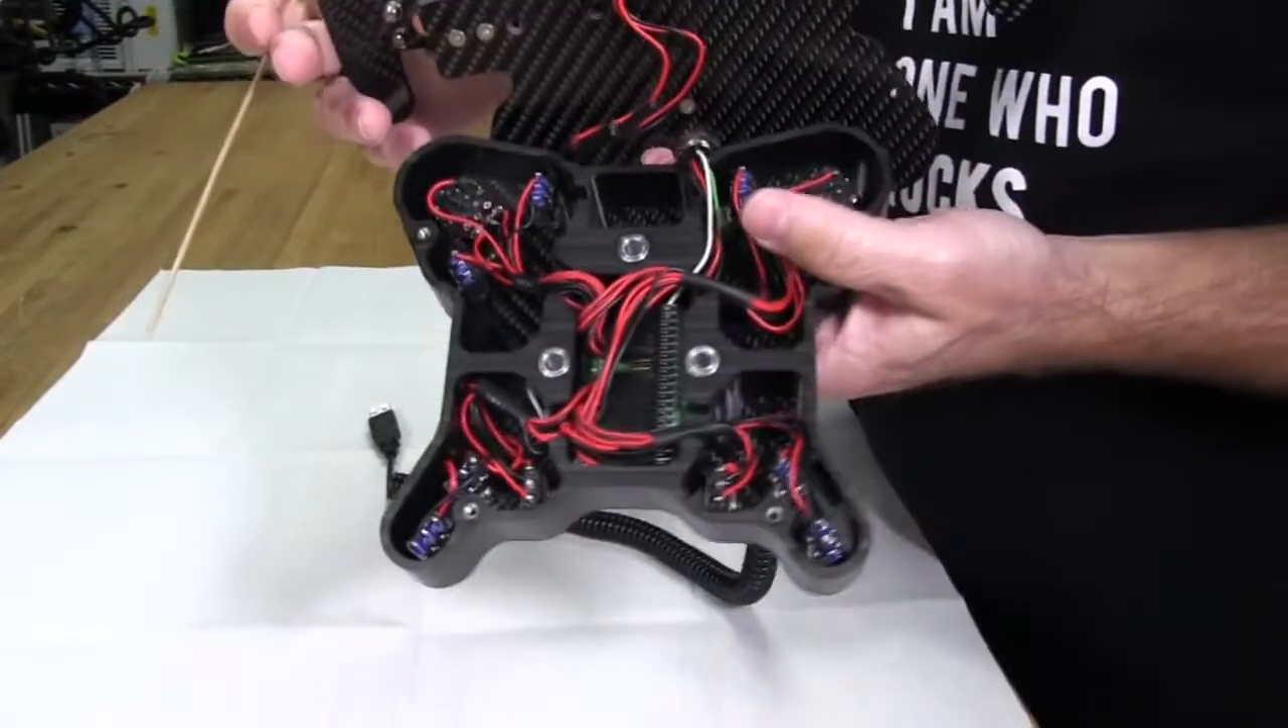Now we have the back carbon fiber plate off to expose the internals.